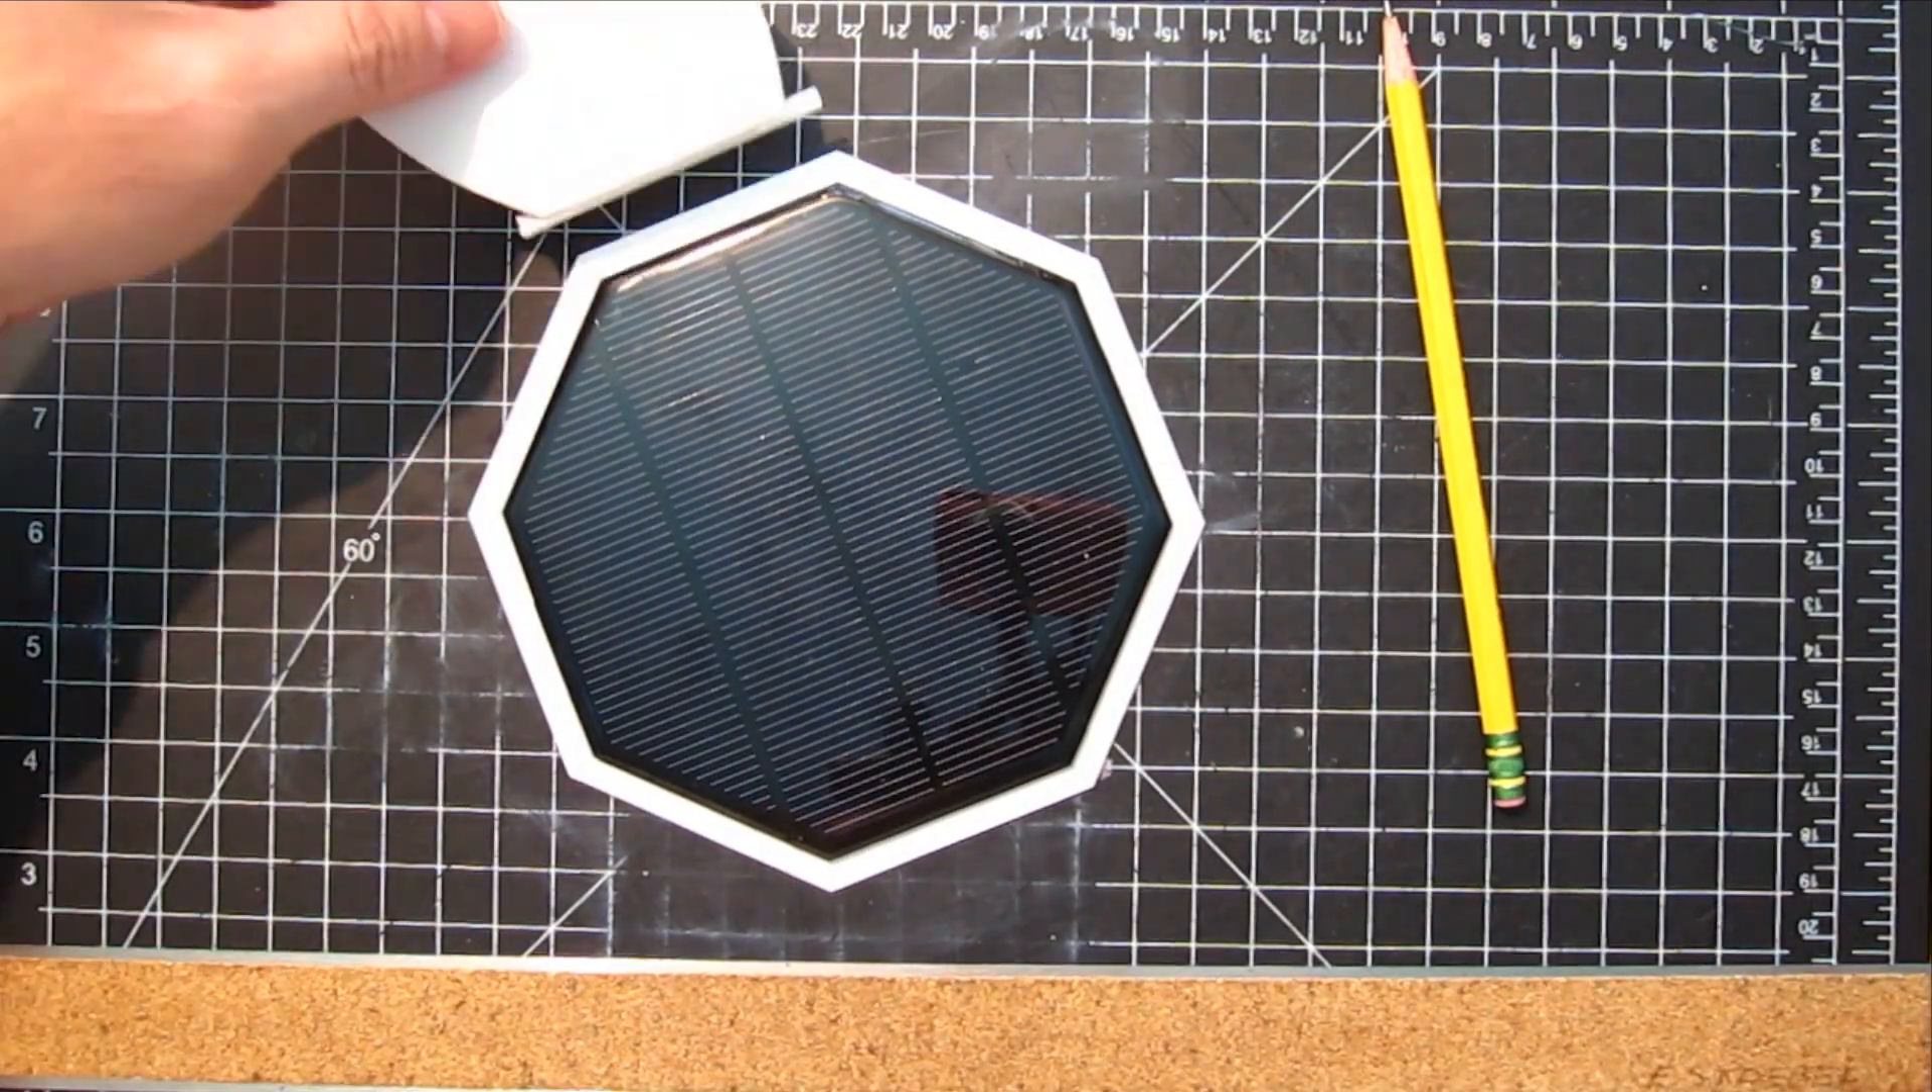Let's do a quick test with the solar panel to see how it fits on the octagon. It's looking pretty good.